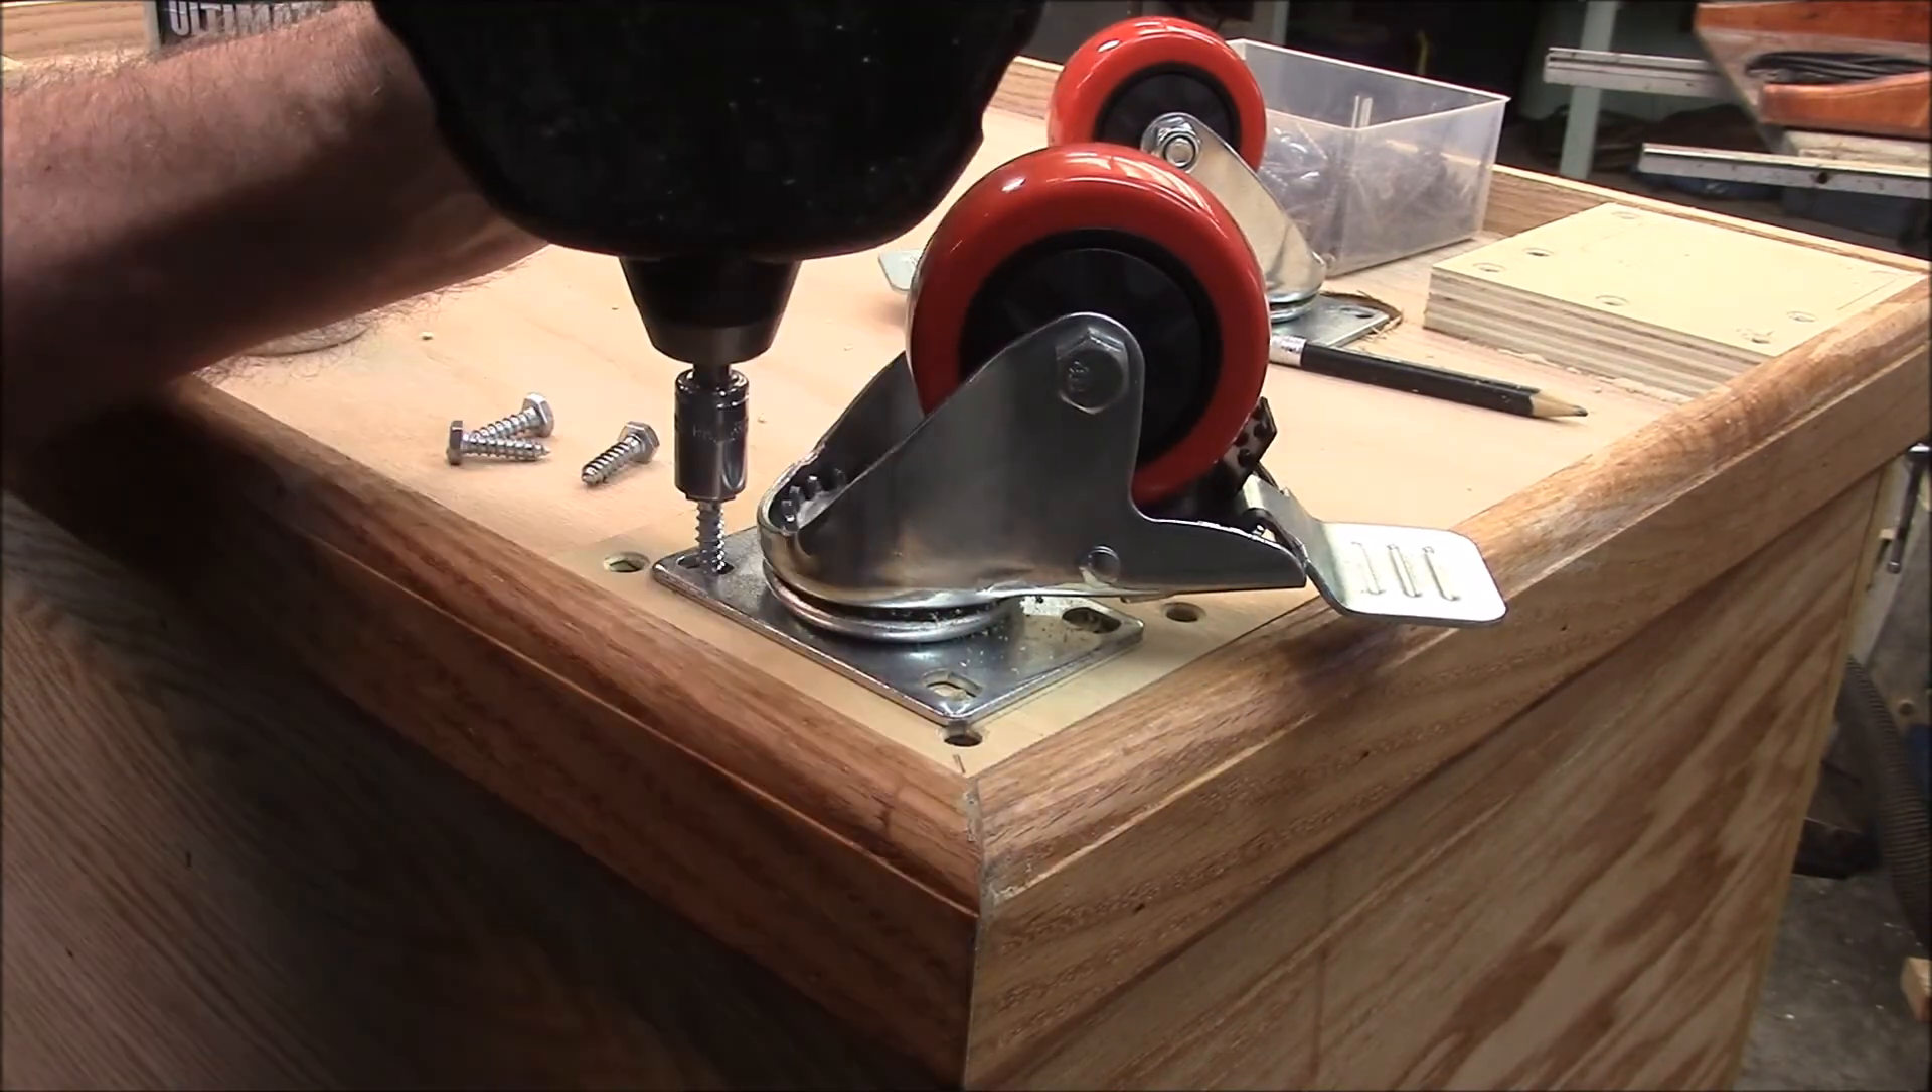I pre-drilled and set the screws. Now it's just a matter of driving in some lag bolts.